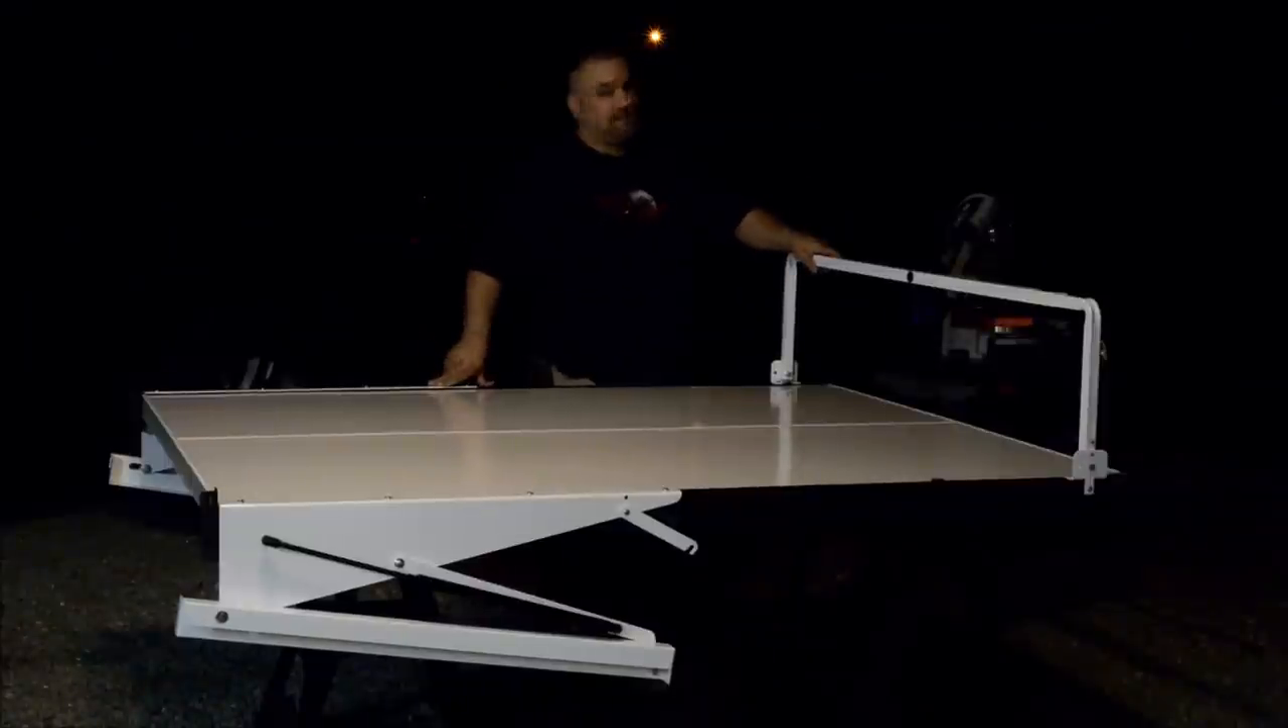We've got our bed all put together.